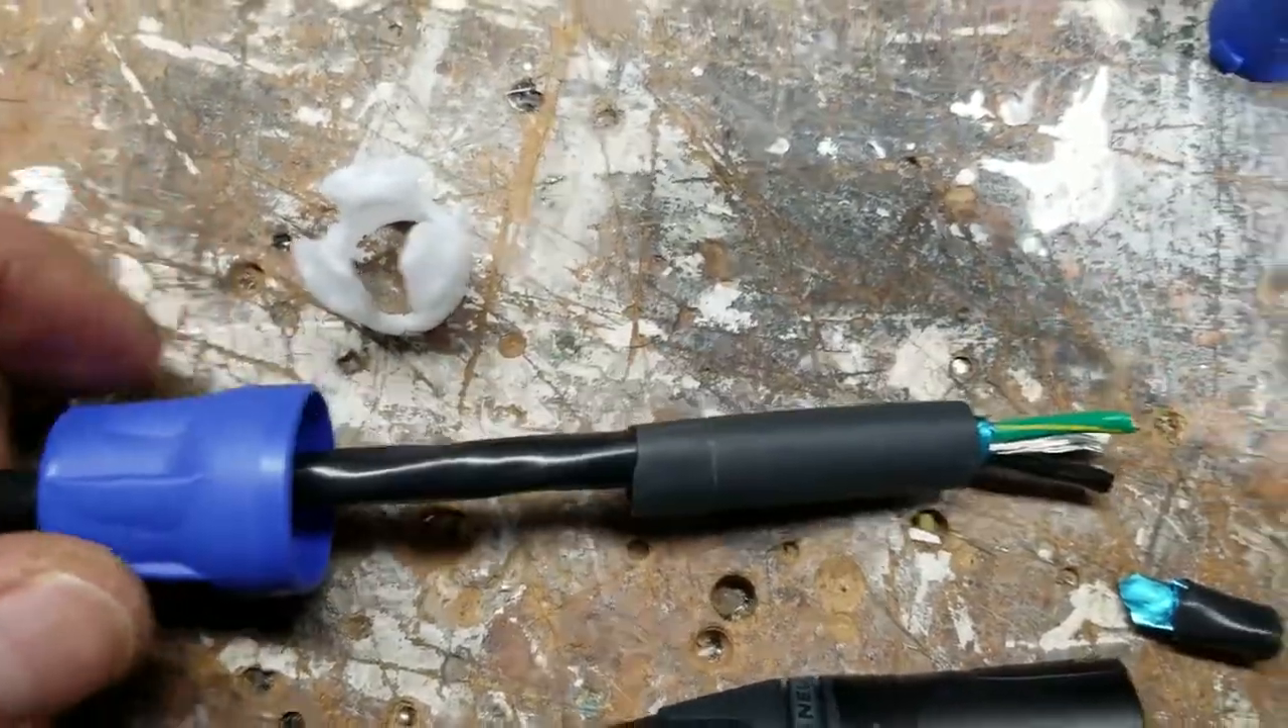Of course, I already slipped this boot on here because that's going to go up in the last step.